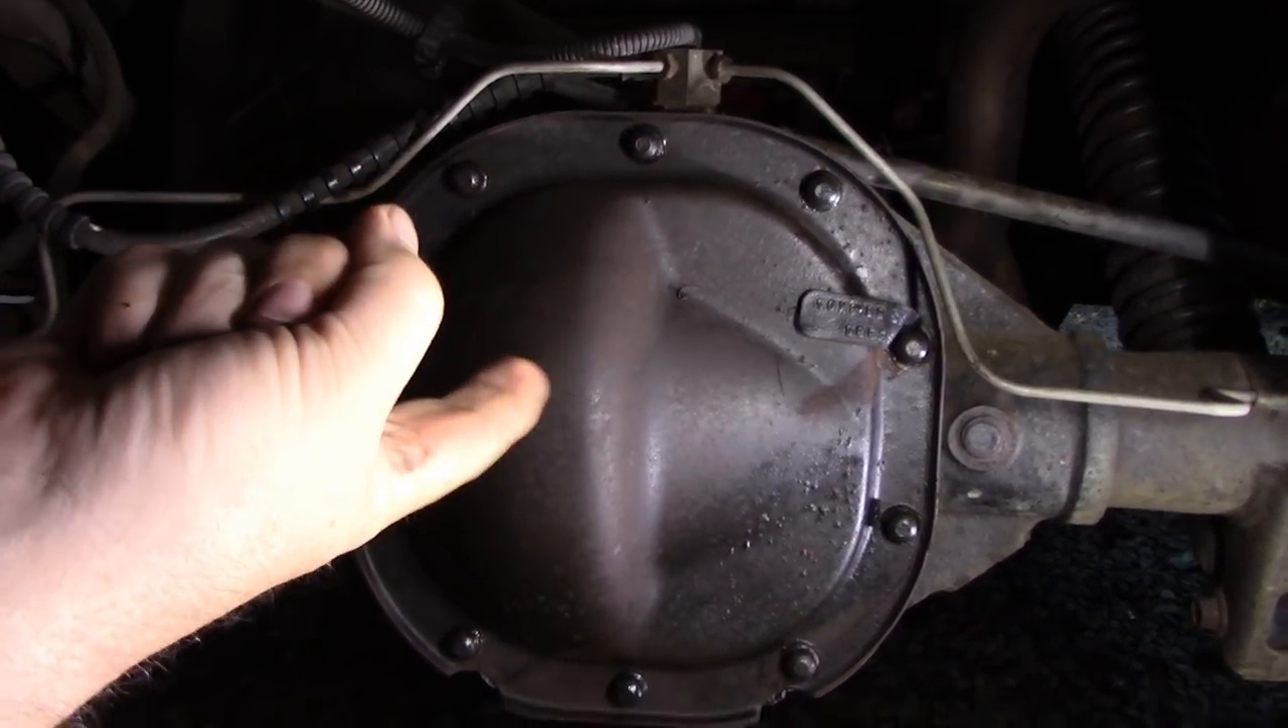I think i've got everything buttoned up now now i've put the uh plate back on.